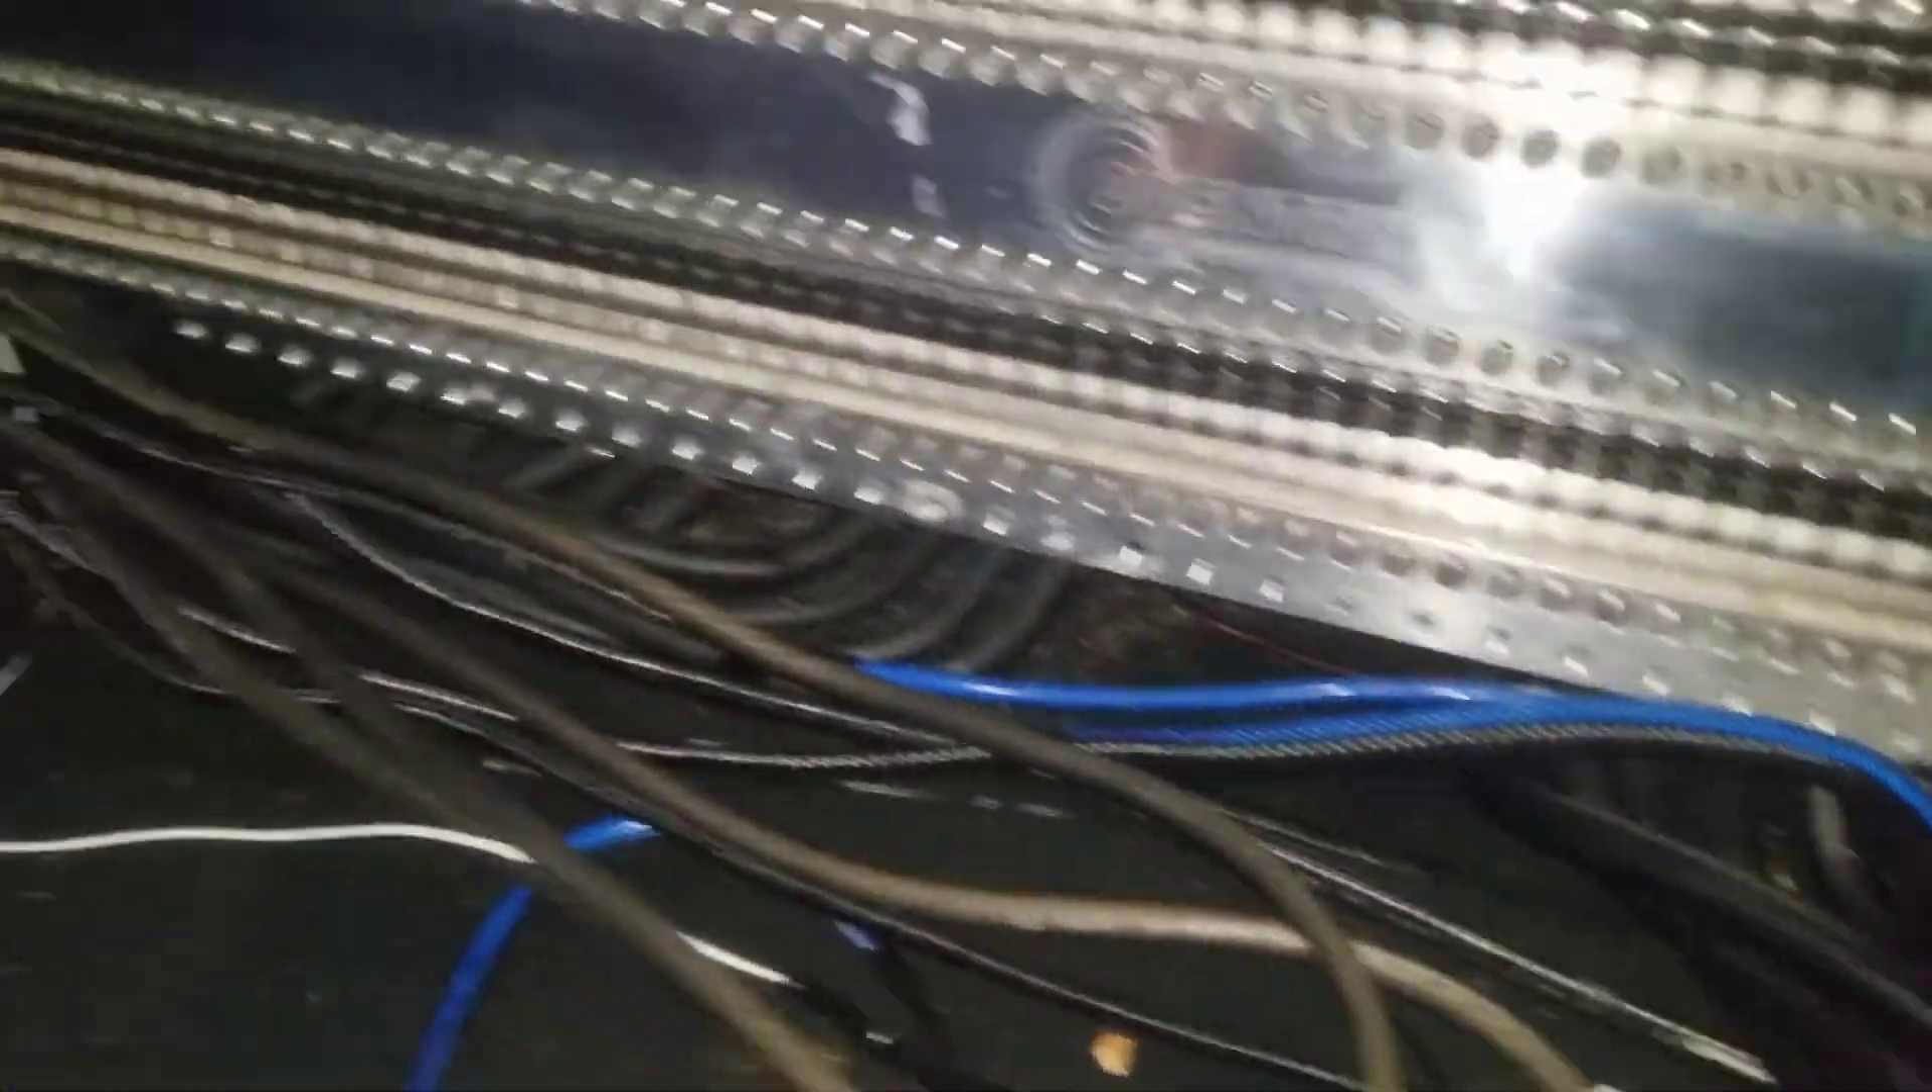Um, obviously these, a lot of these wires here are just thrown in here right now.